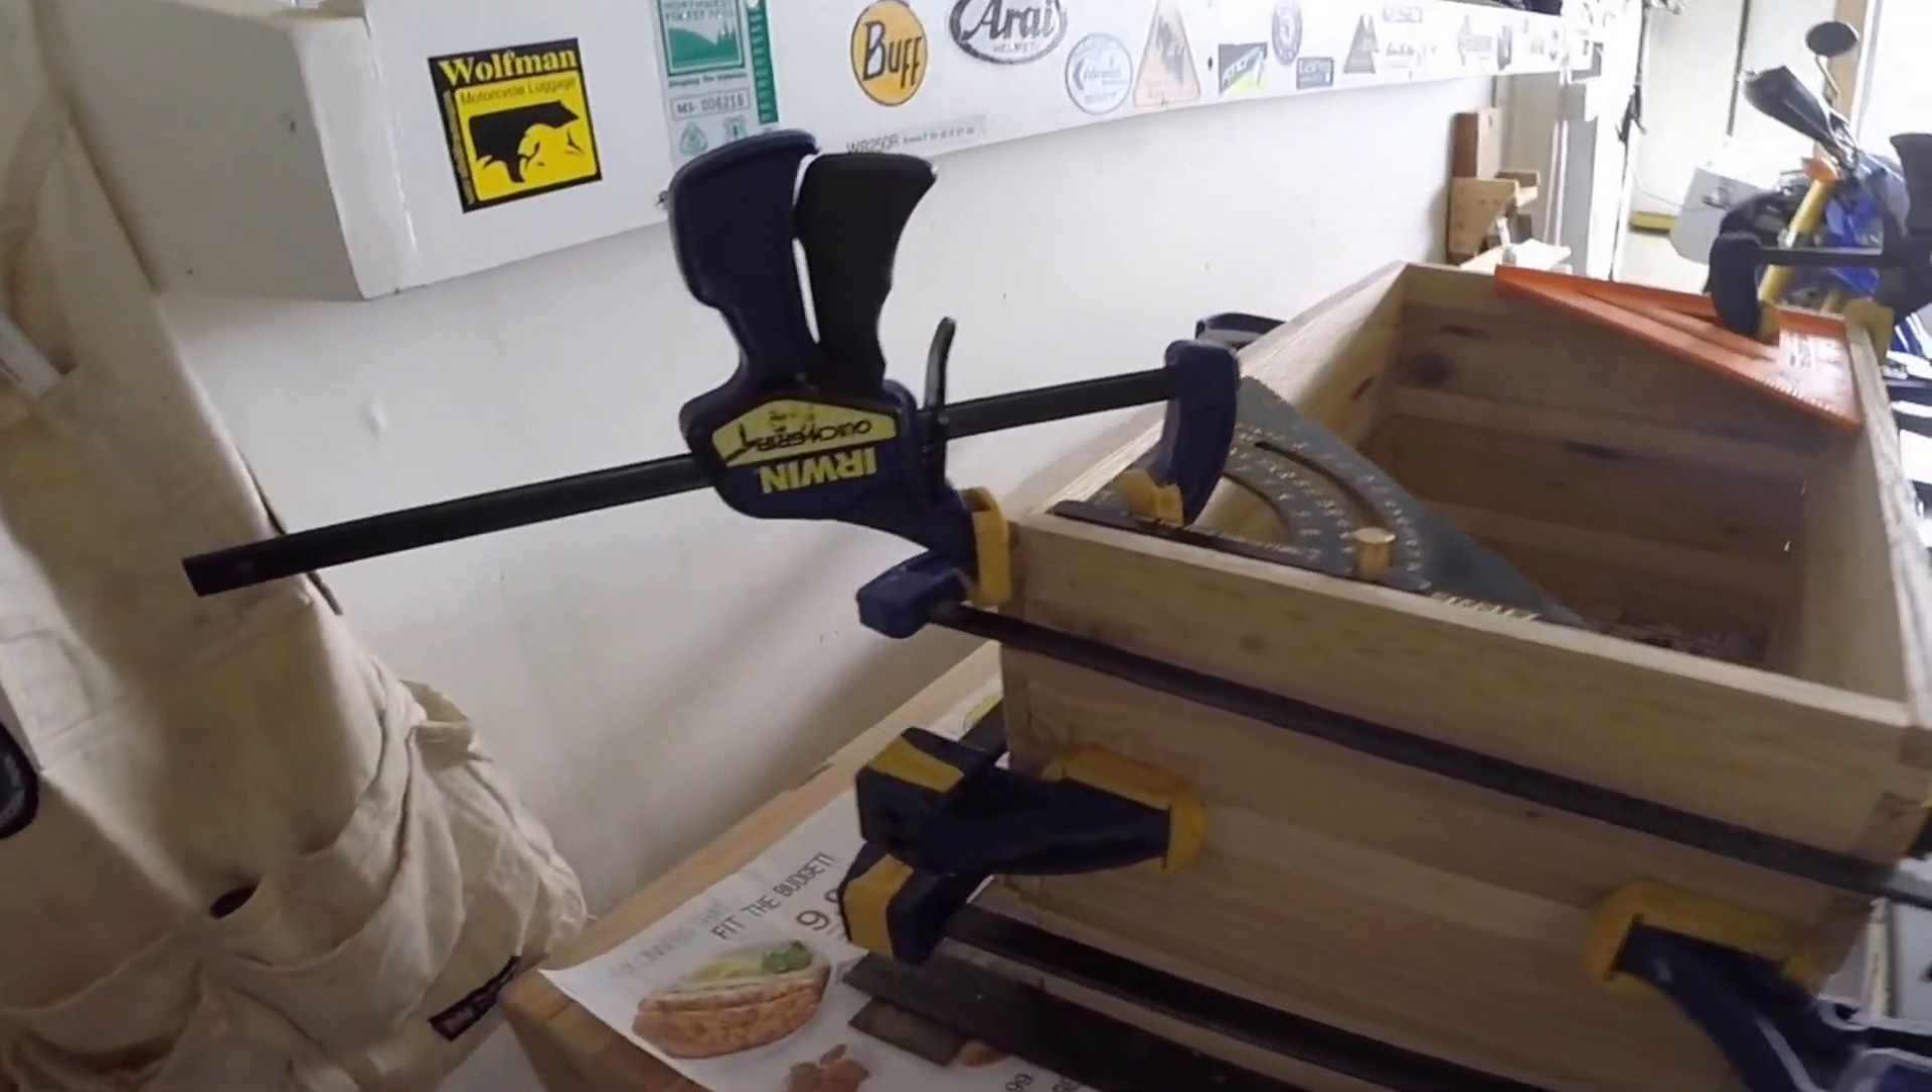So, that's the initial glue up. That big monstrosity of clamps and squares and whatnot.